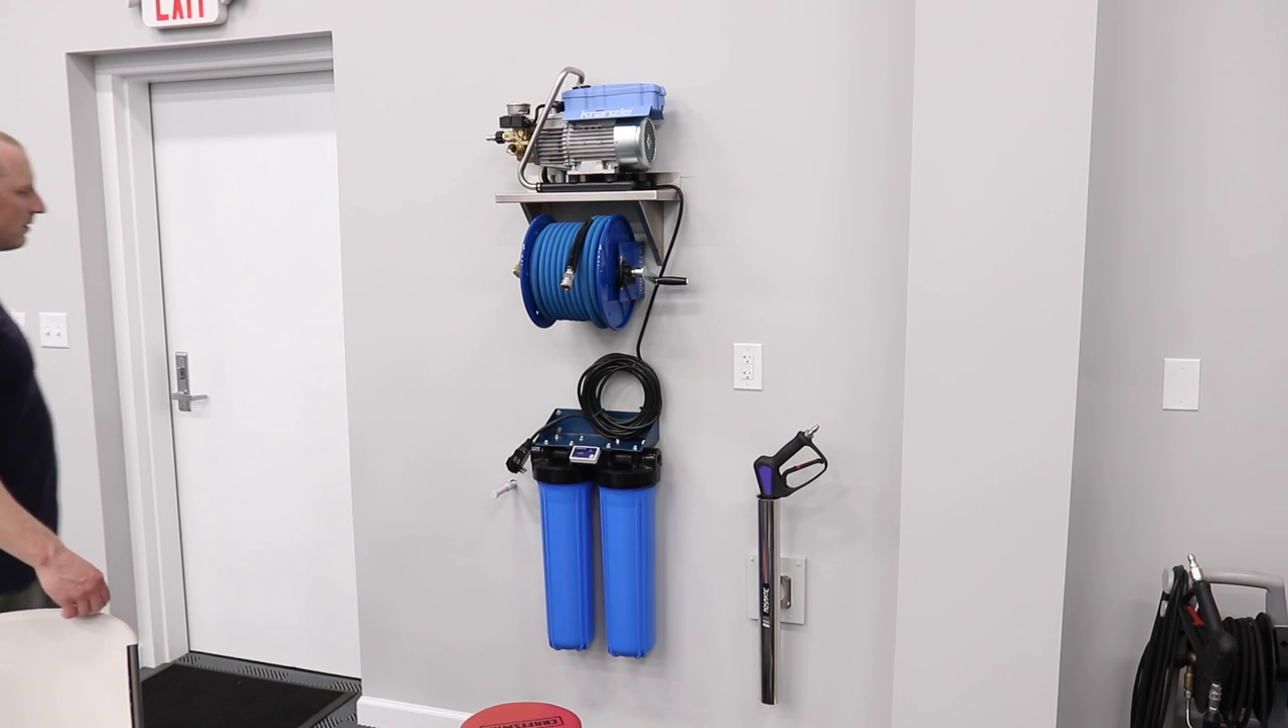All right so there's the wand holder mounted in place.